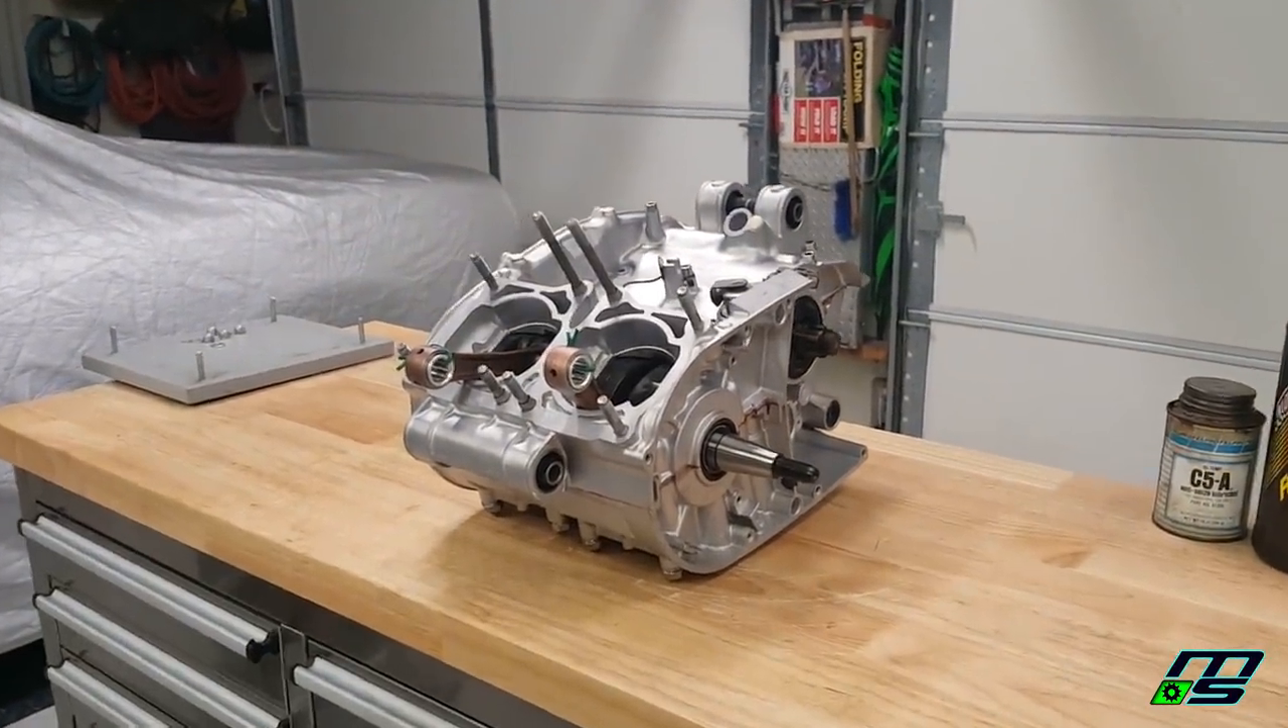I got my cases together.